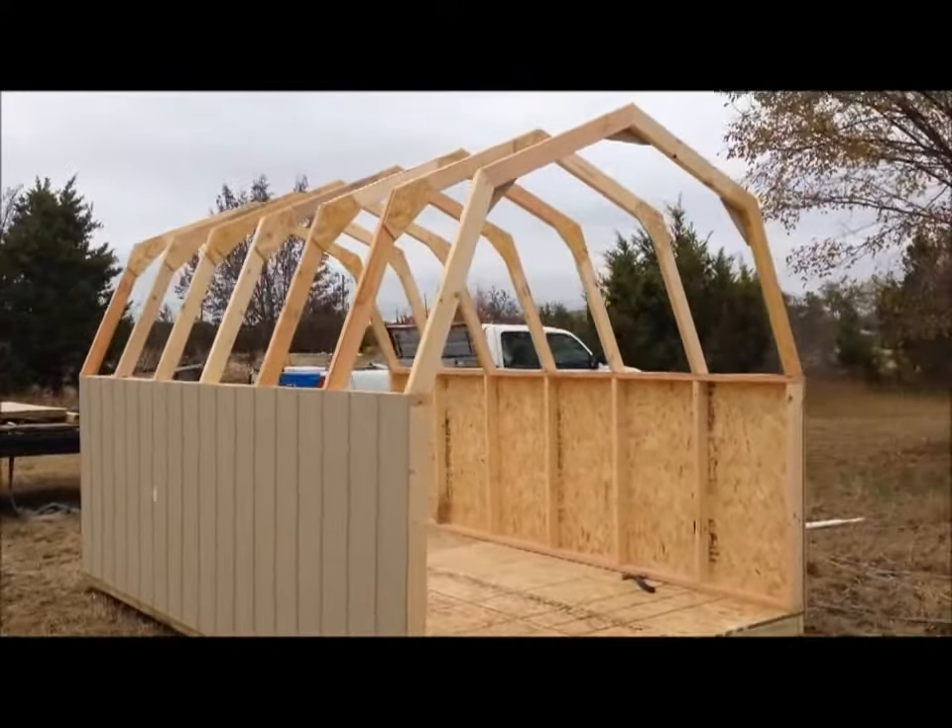Okay I've got all the rafters up now we're gonna do some decking and then build the doors.